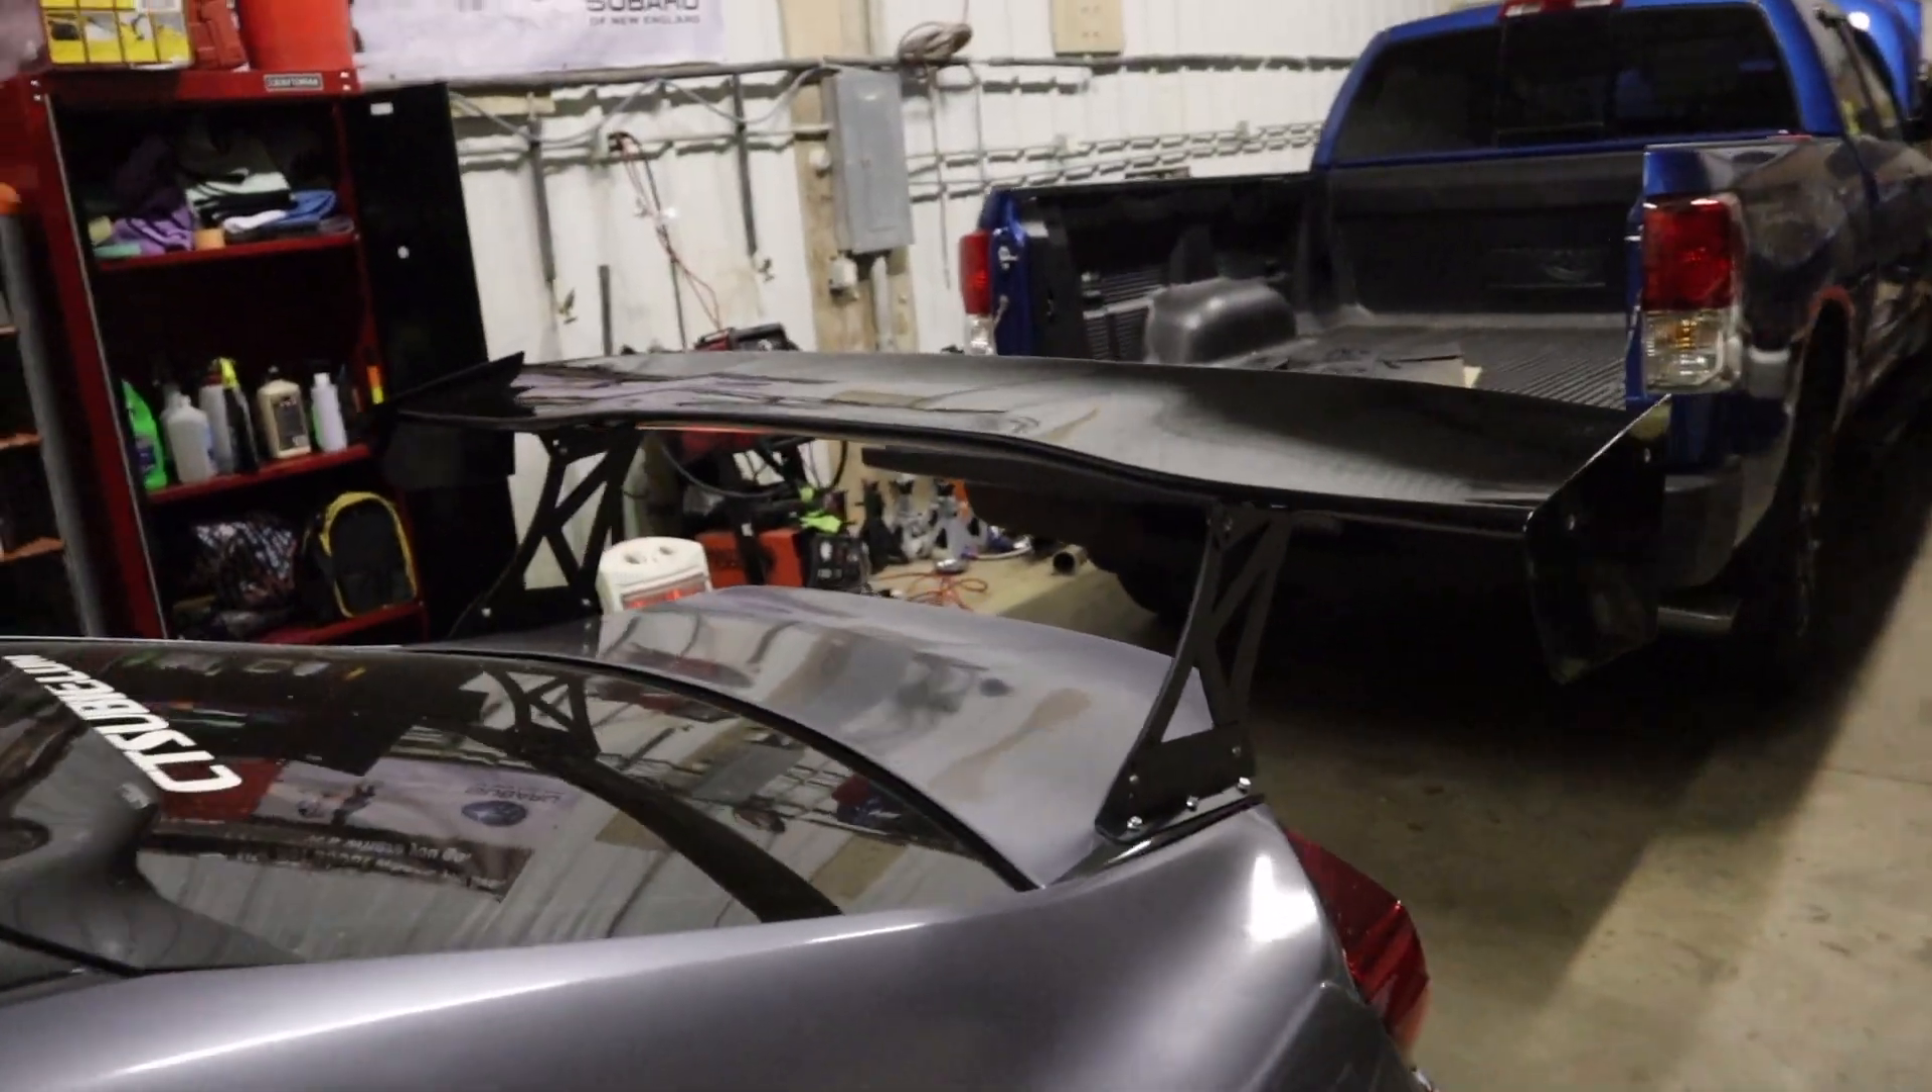So wing is all installed, everything's tight, can't really see it right now, but I'll bring it outside so you can see it out in the light.